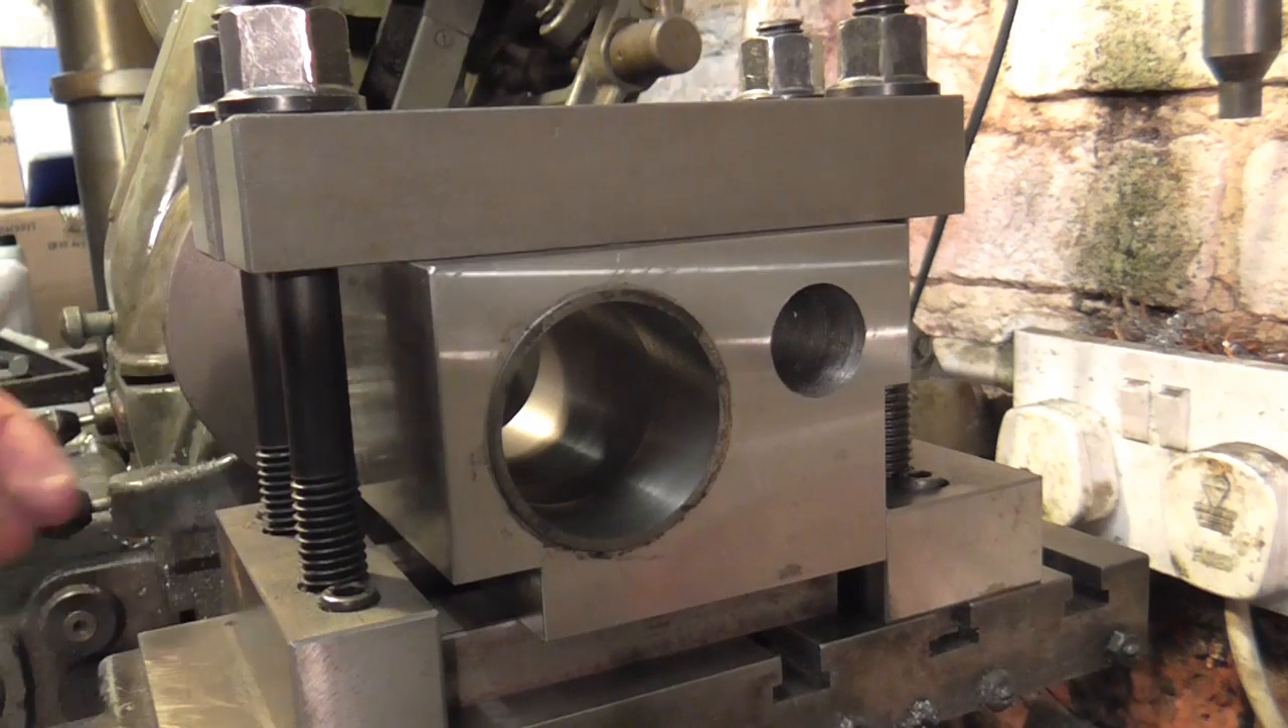Right that is the new block installed.